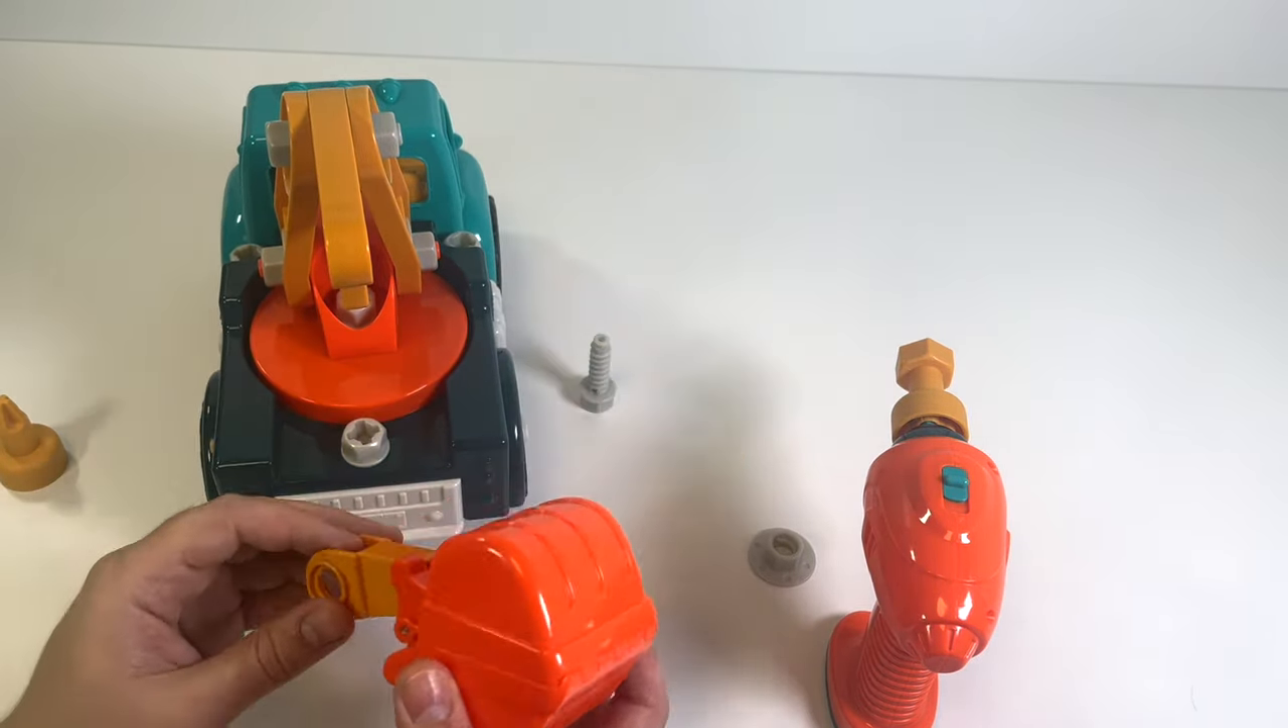So the last piece that we need to put on is our bucket and we're going to do the same thing.